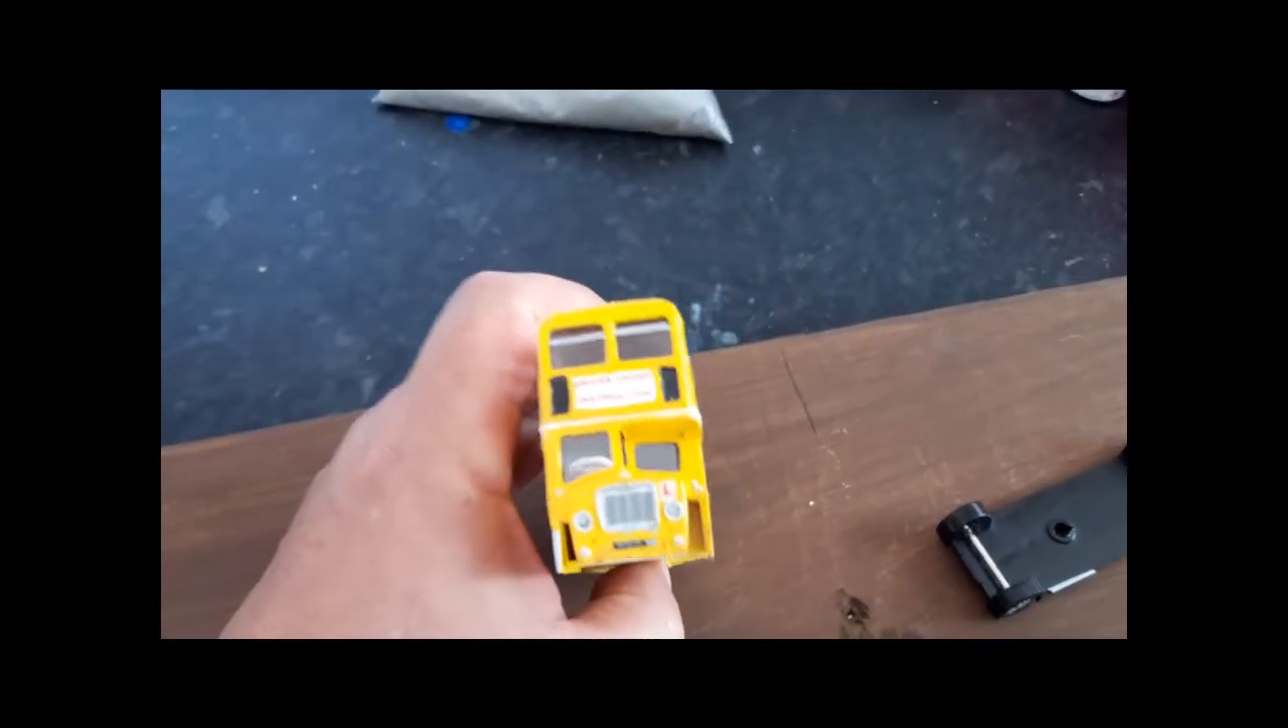The G clamps and the cardboard are now off, of course, and our top deck and our lower deck are glued together.